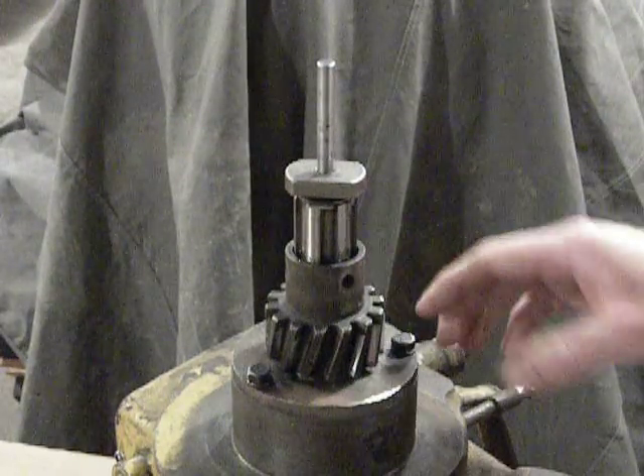And in this case, I already have the pinion gear on the shaft.